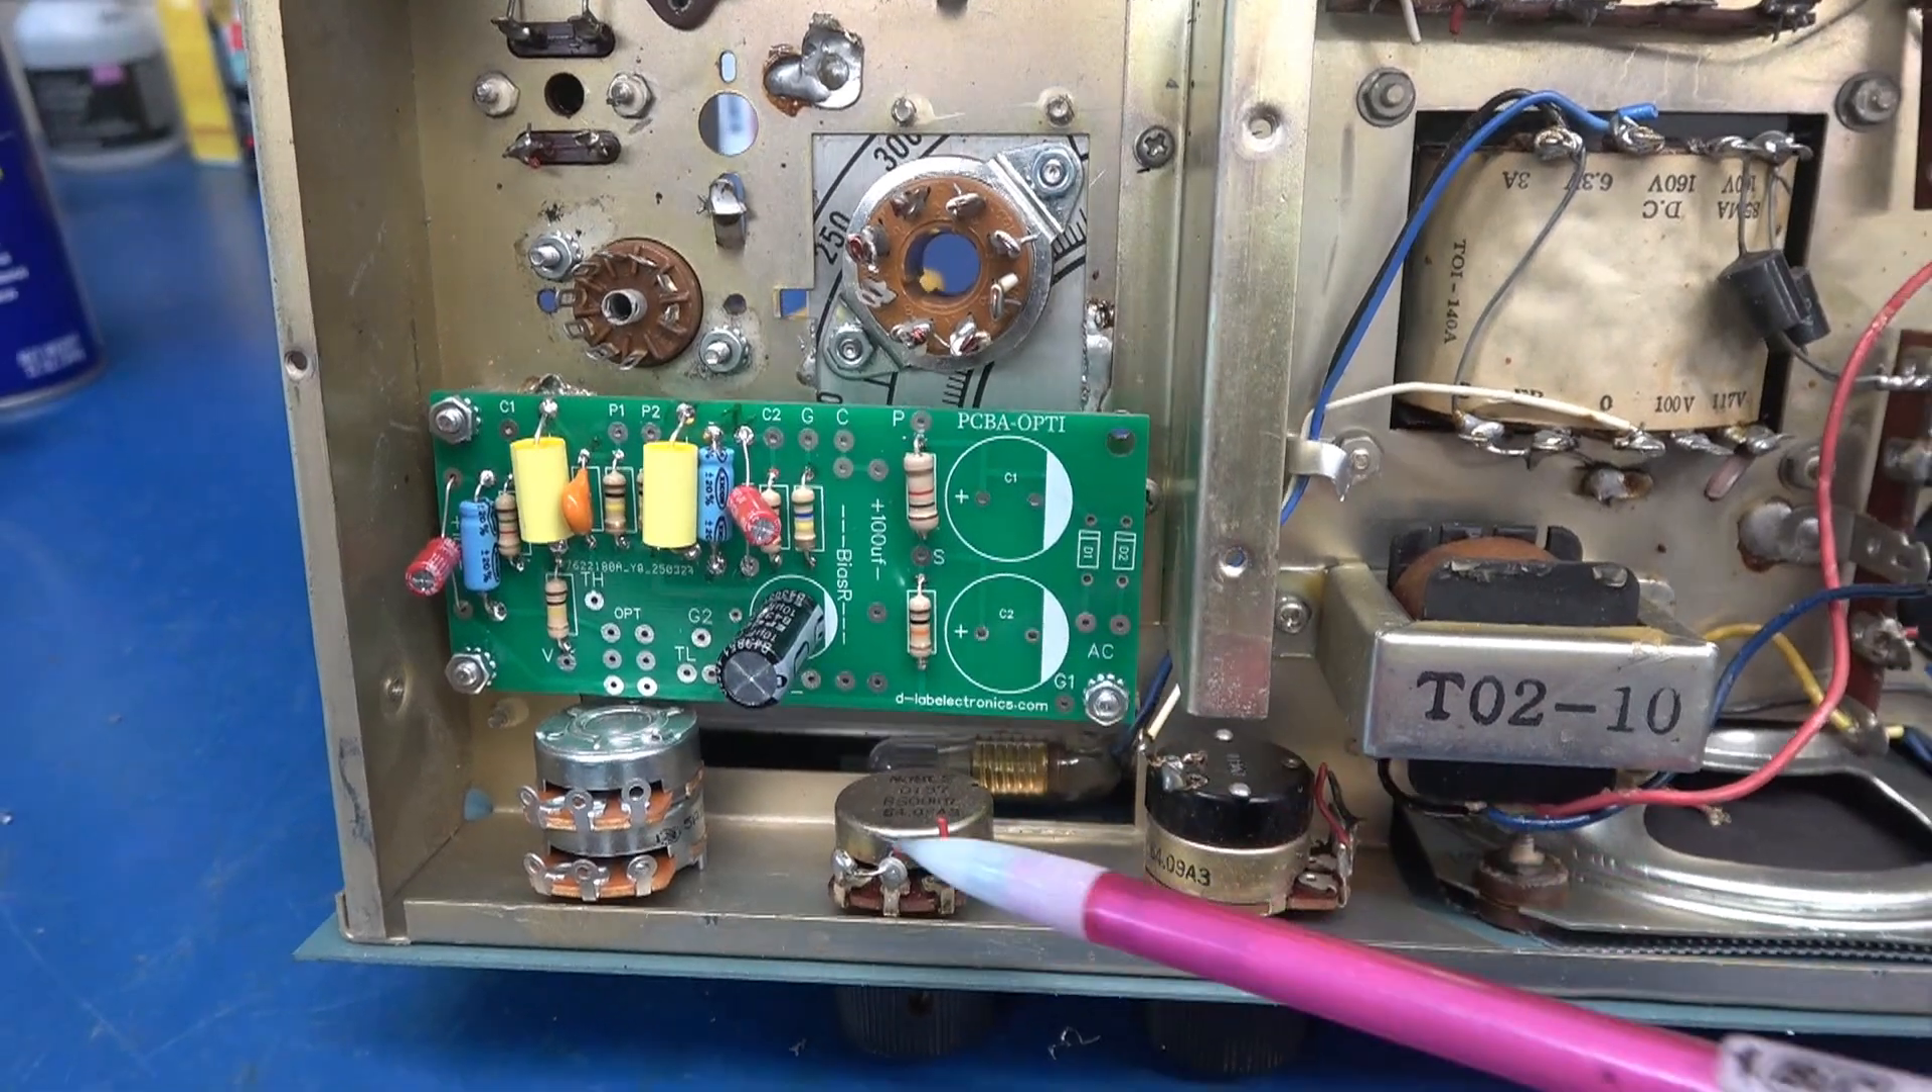Here is the new Optiplex board installed.